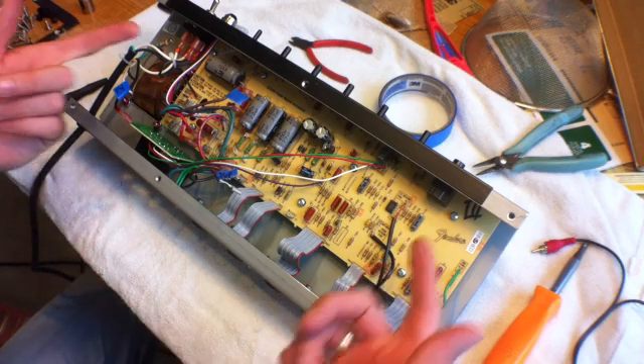All right, I've got the amp out of the chassis, I'm sorry, out of the cabinet.